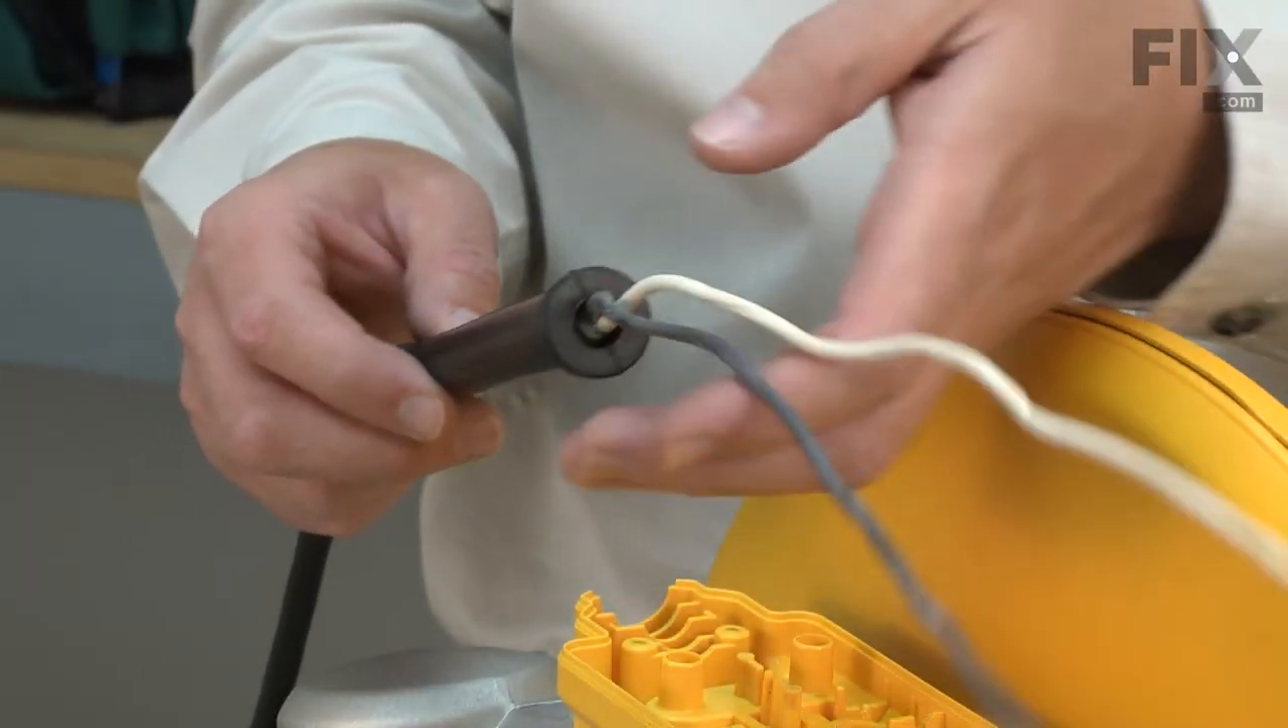With the cord removed from the saw, now I'll remove the strain relief so we can reuse it on the new cord.